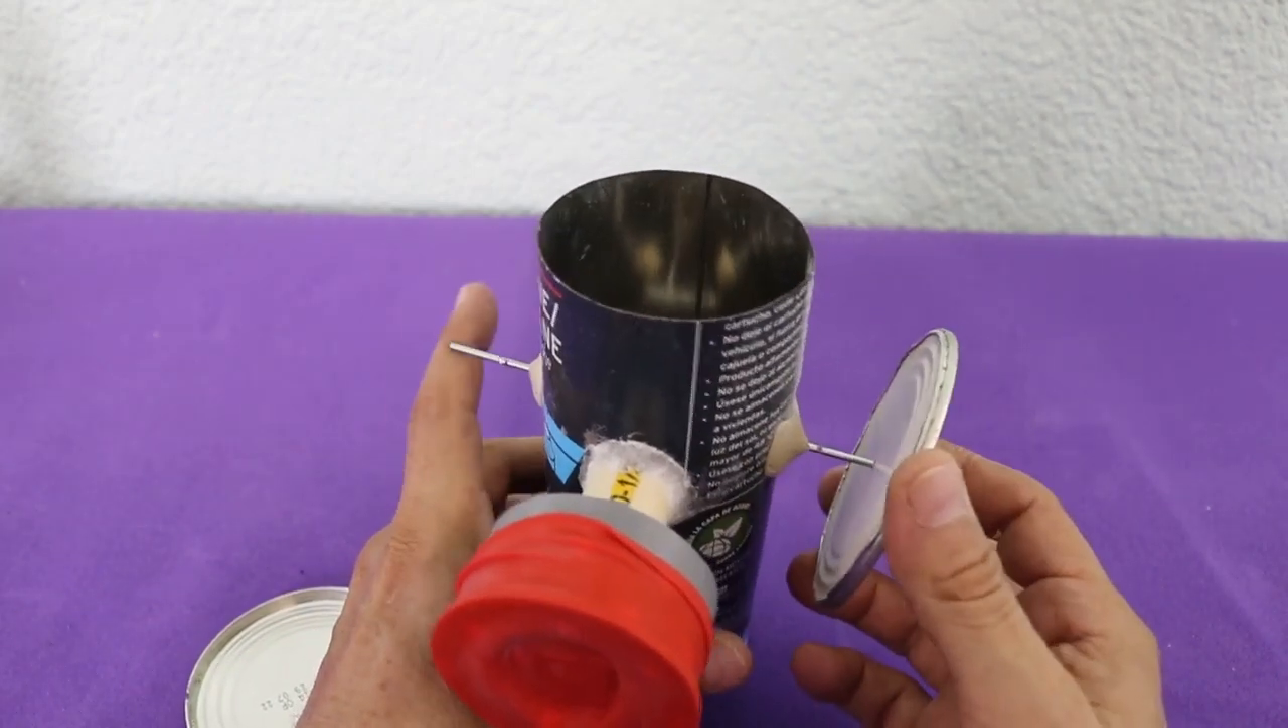The only thing left is to install the flywheels. At each side of the crankshaft.